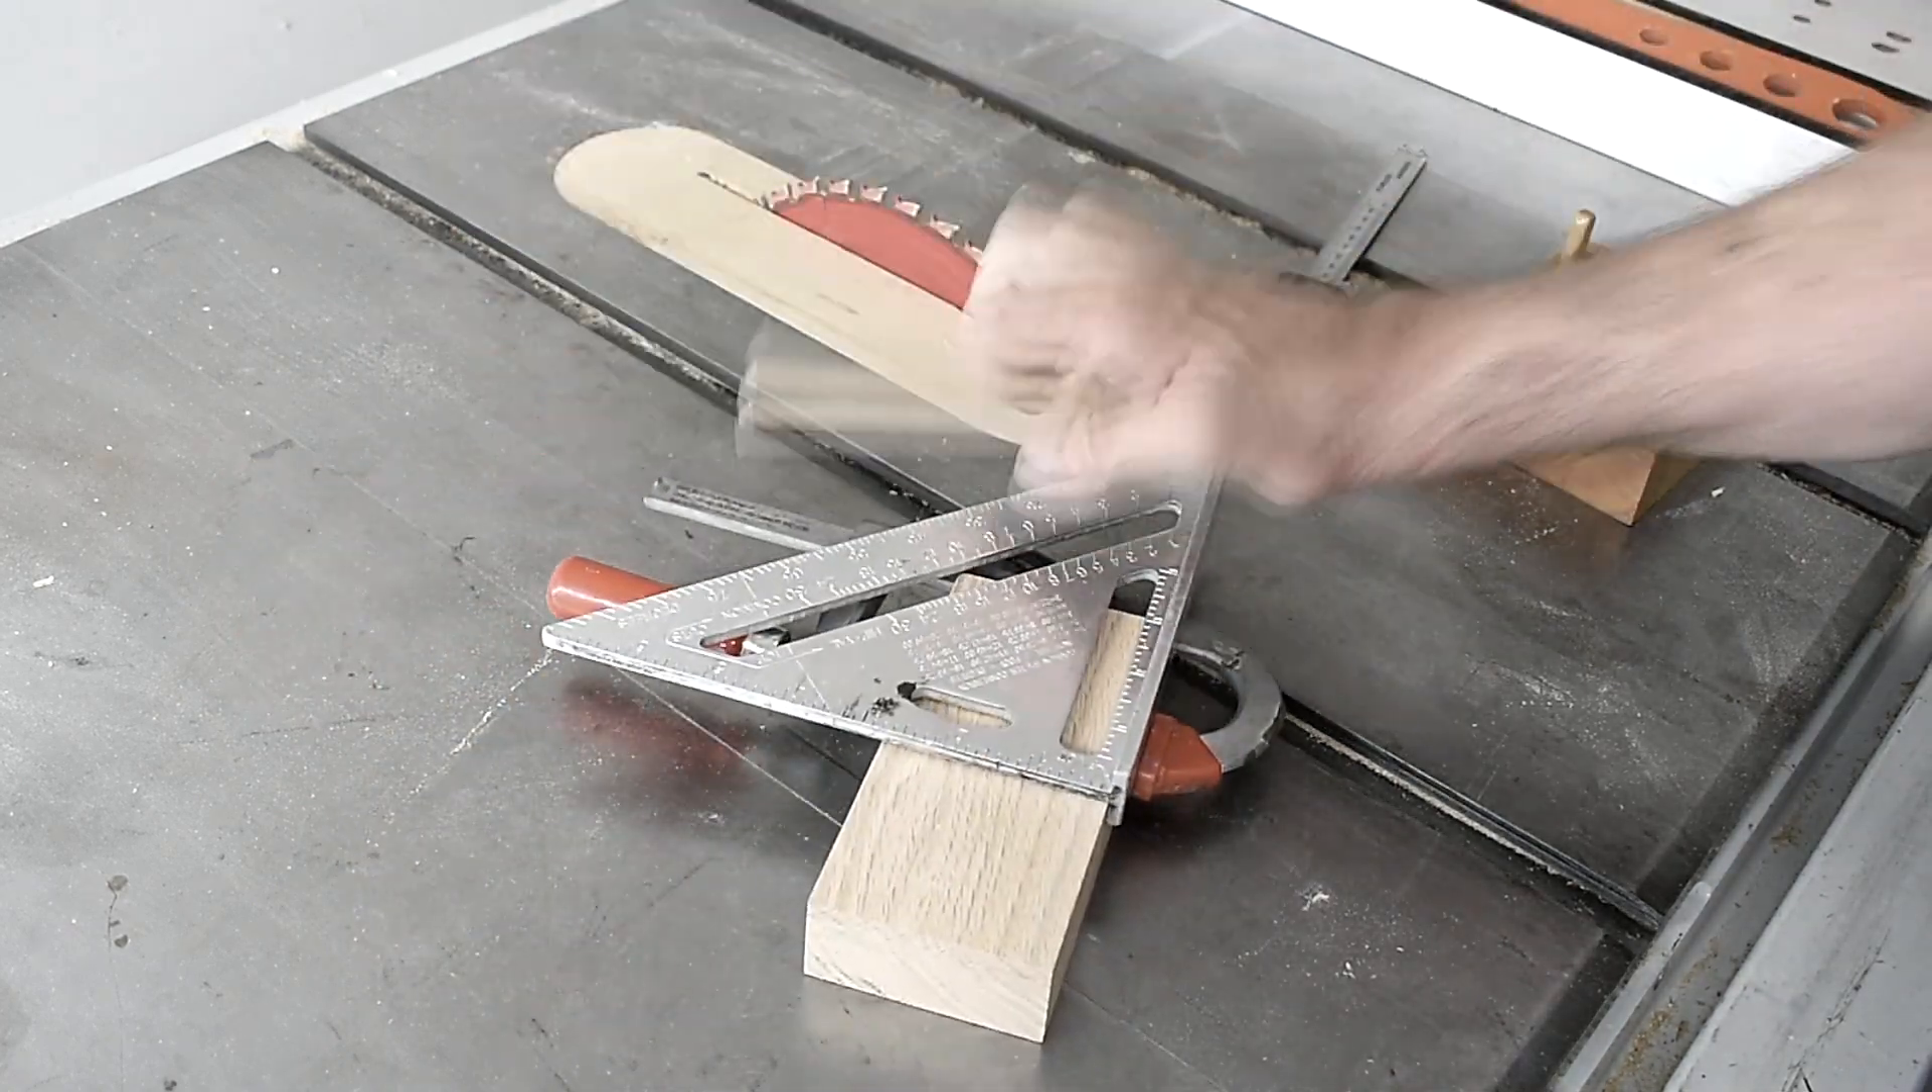I just put my square clamped it onto the block.